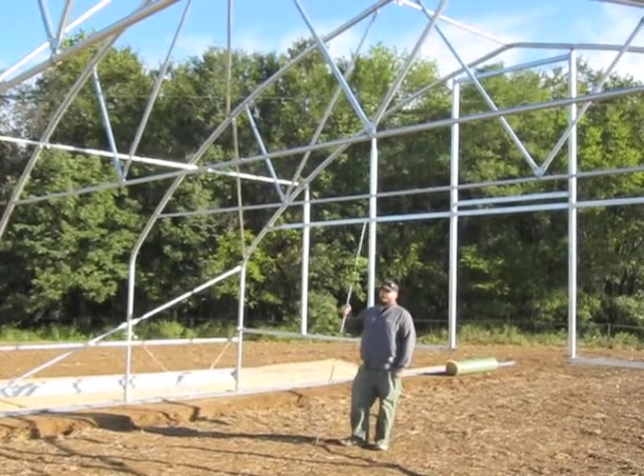We just completed putting up a frame for this 30x96 V-Track Tunnel with two positions.